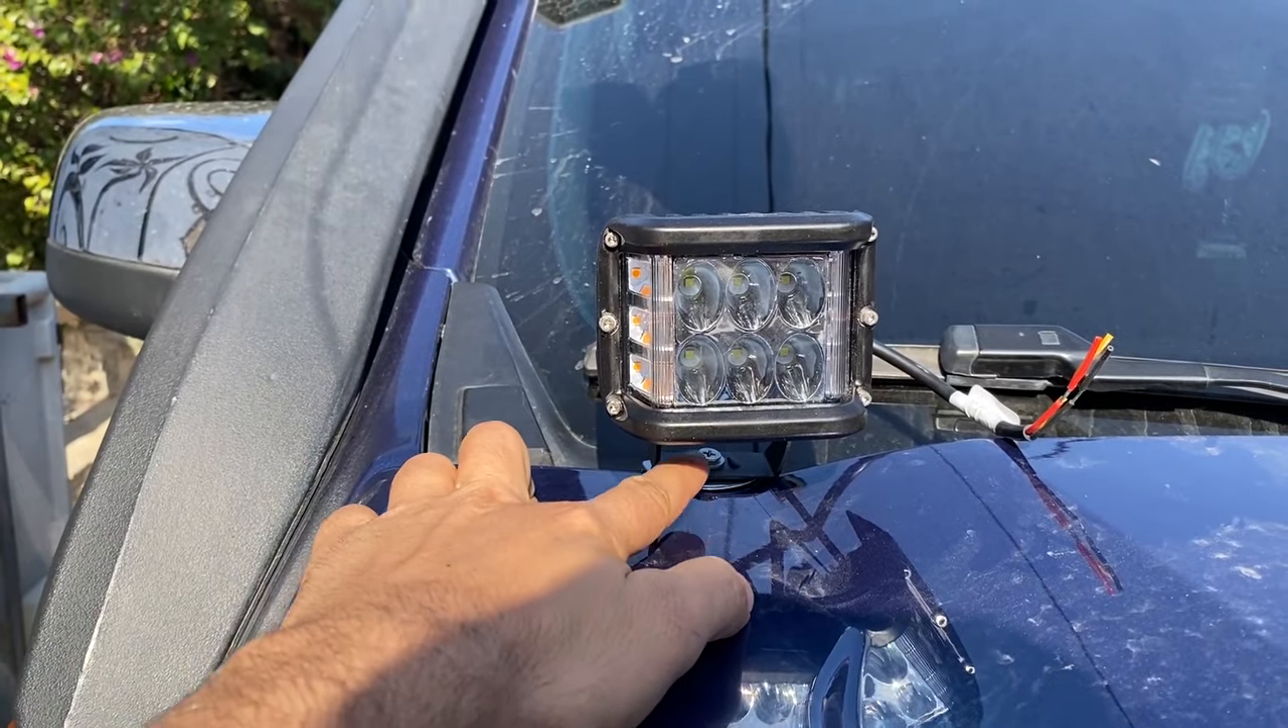Şu anda kaput üstündeki ledleri de taktık. Sadece bağlantıları eksik.